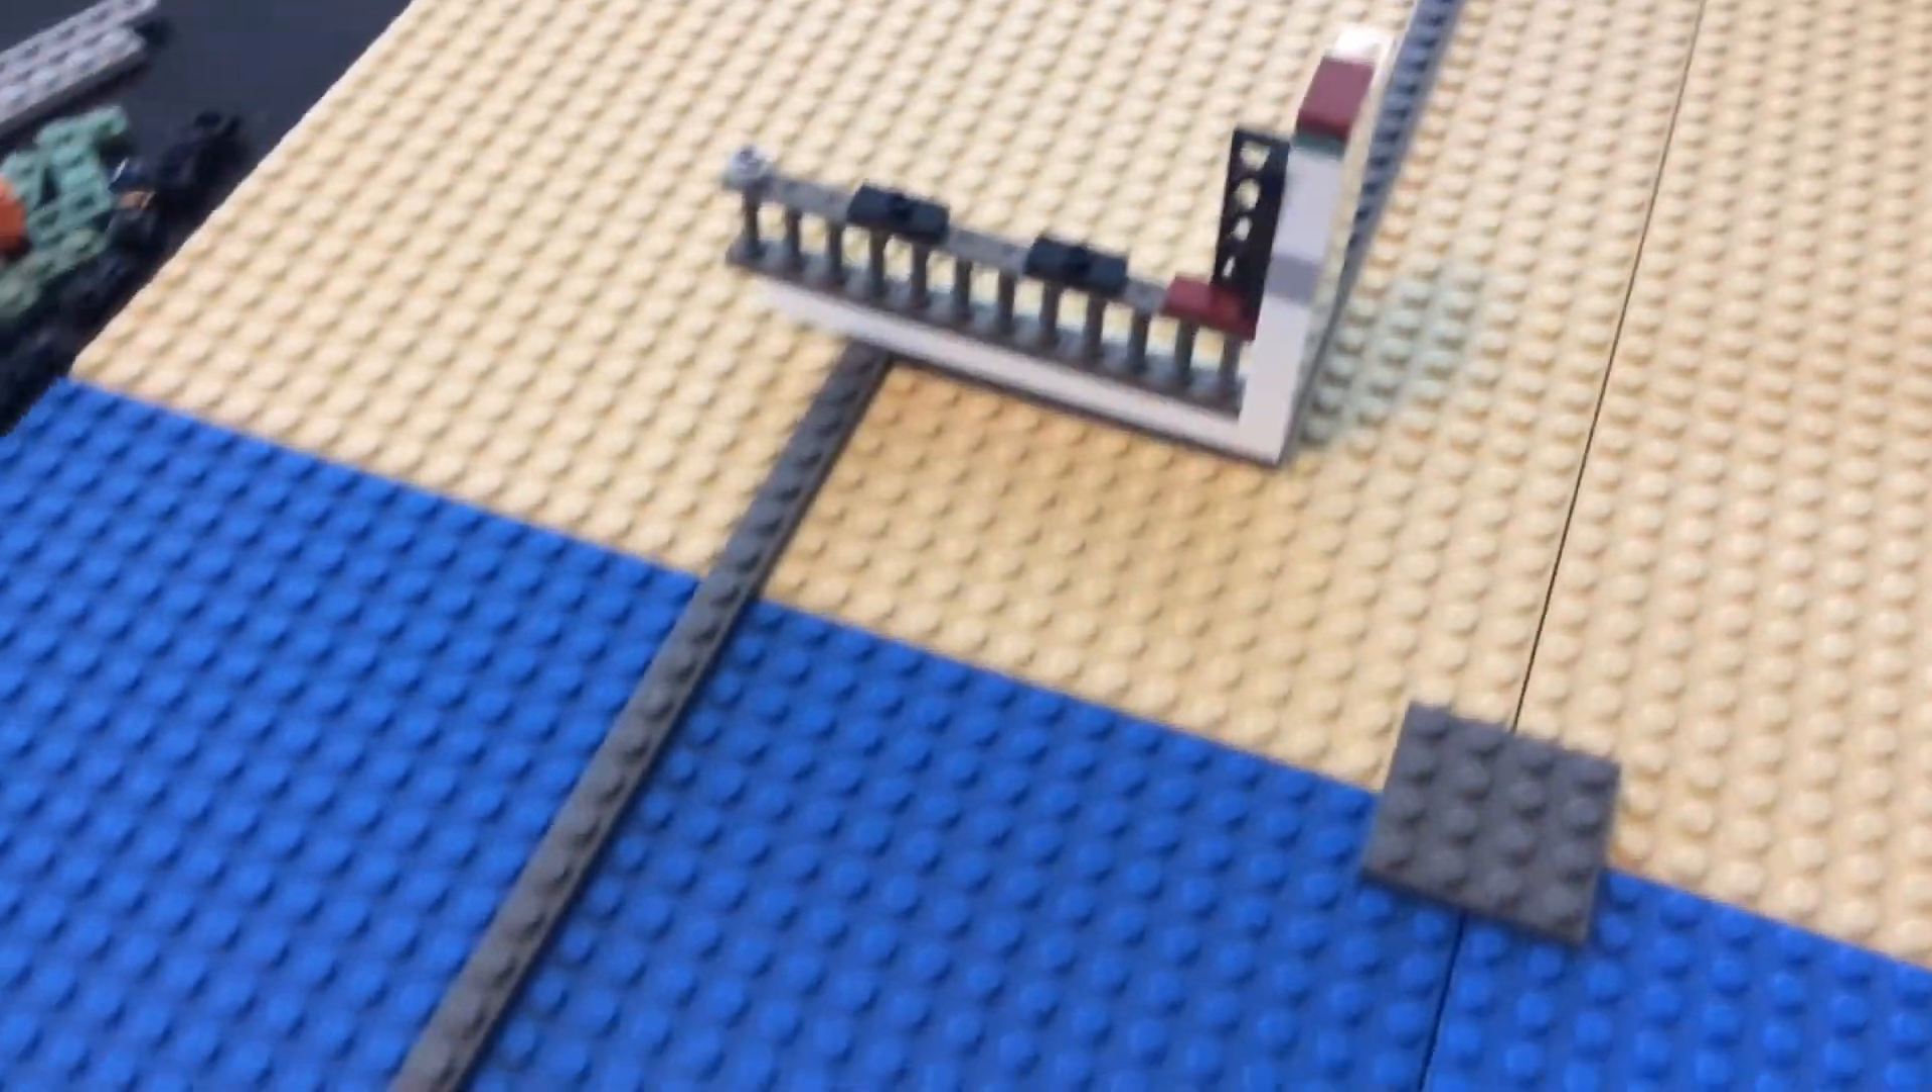So, anyways, I just took four 32x32 base plates, stuck them together, and that was pretty much it.